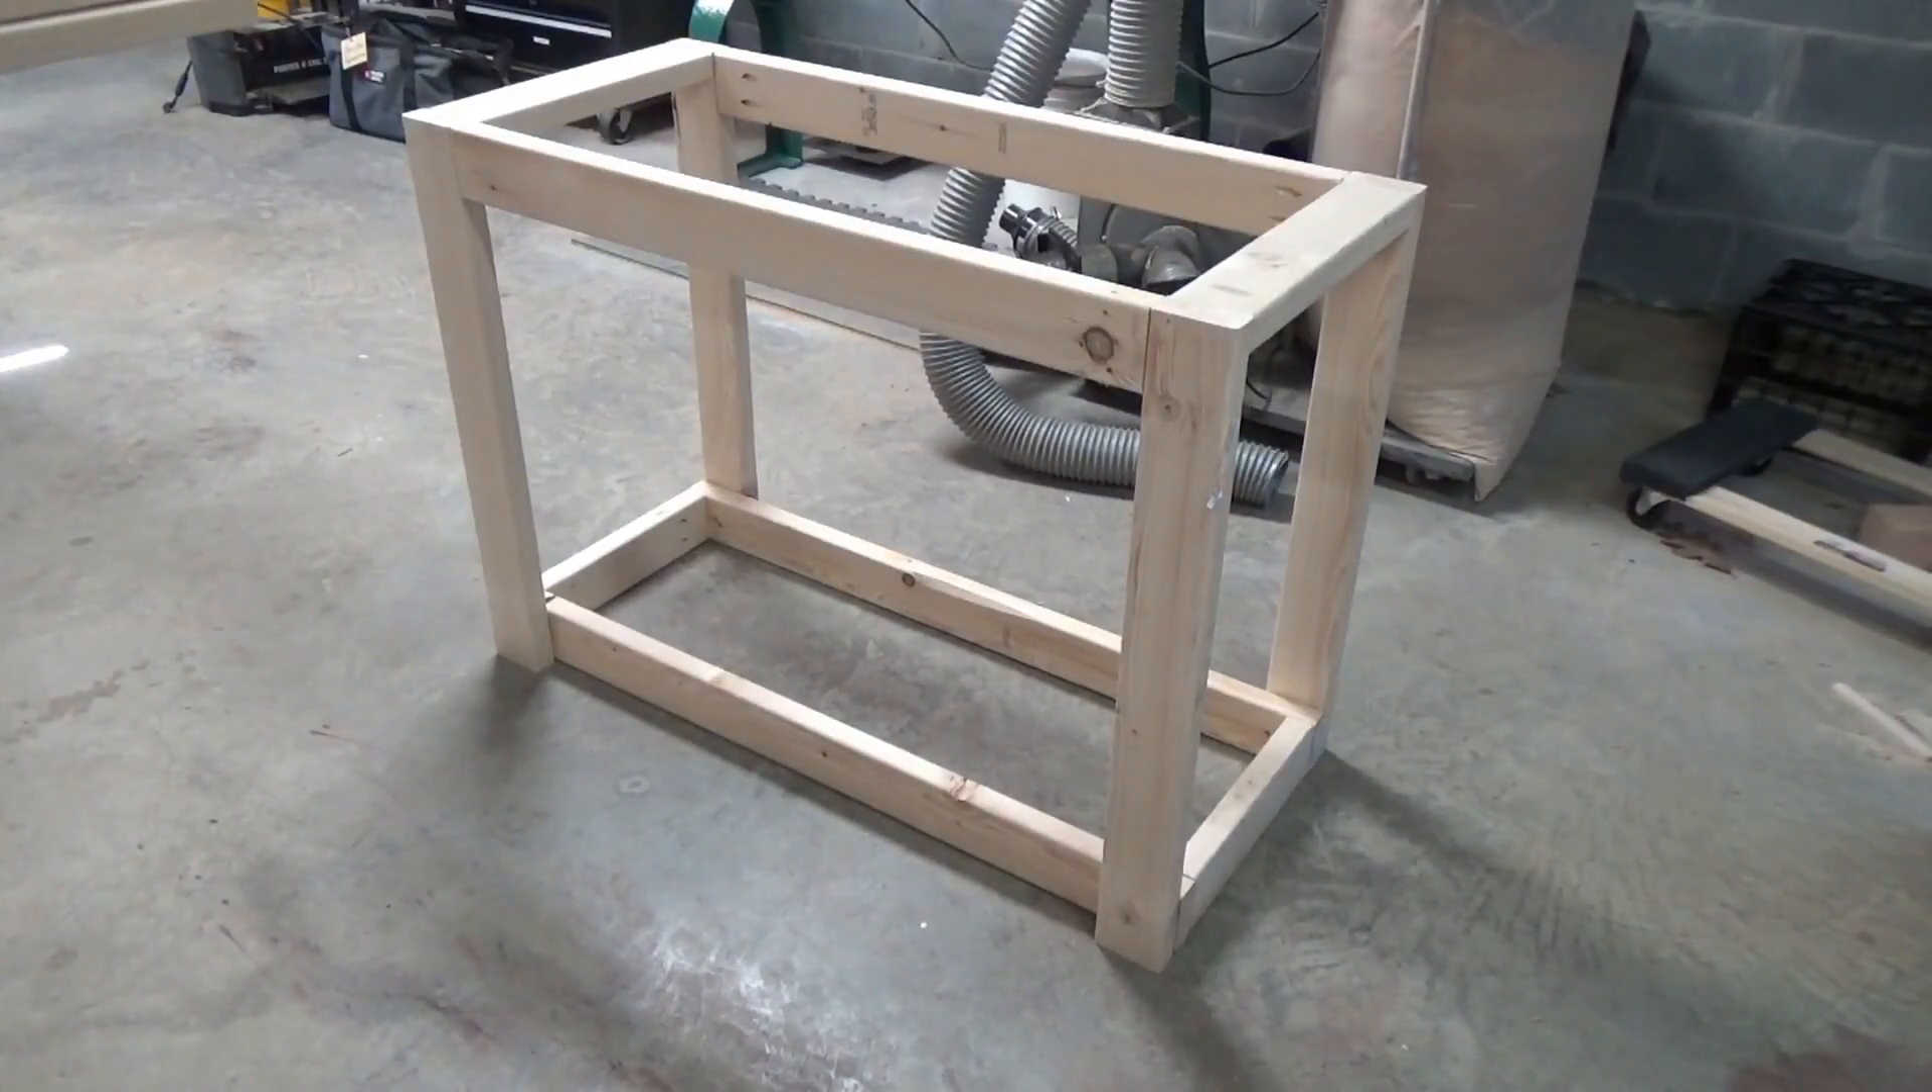Okay, the assembly is complete on the basic frame here.